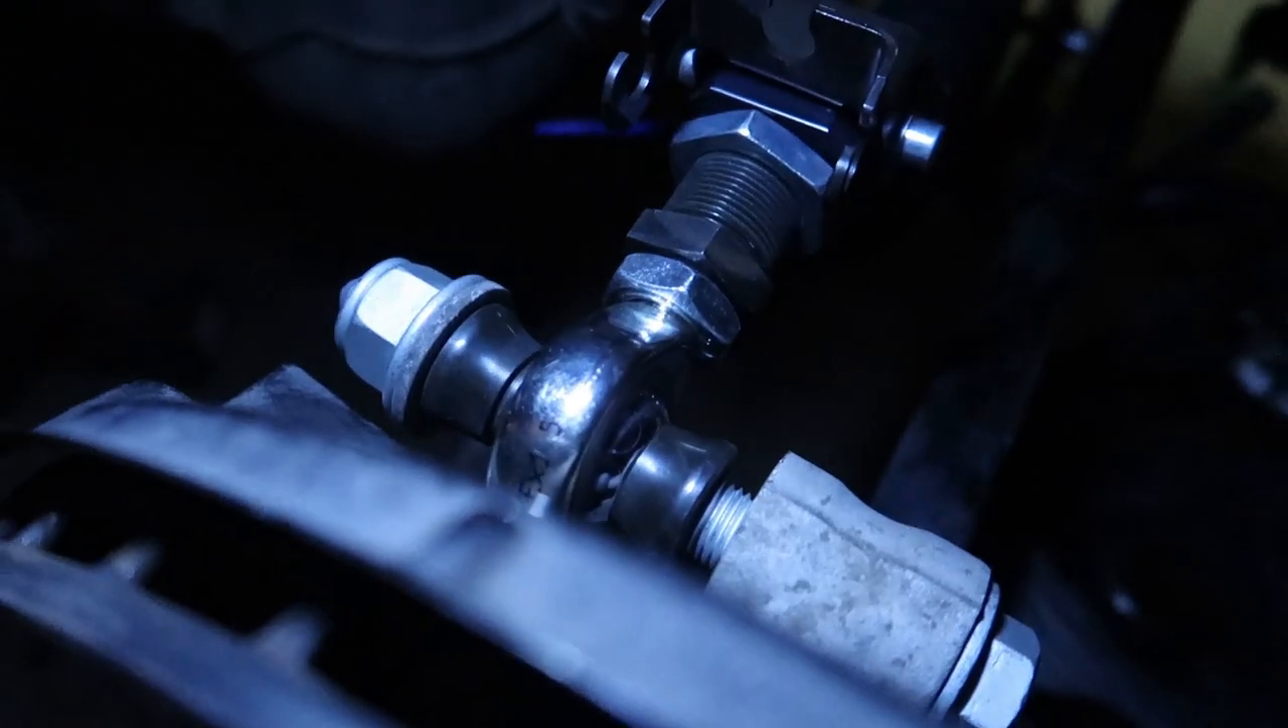I actually forgot to put the dust boots on these spherical end links.